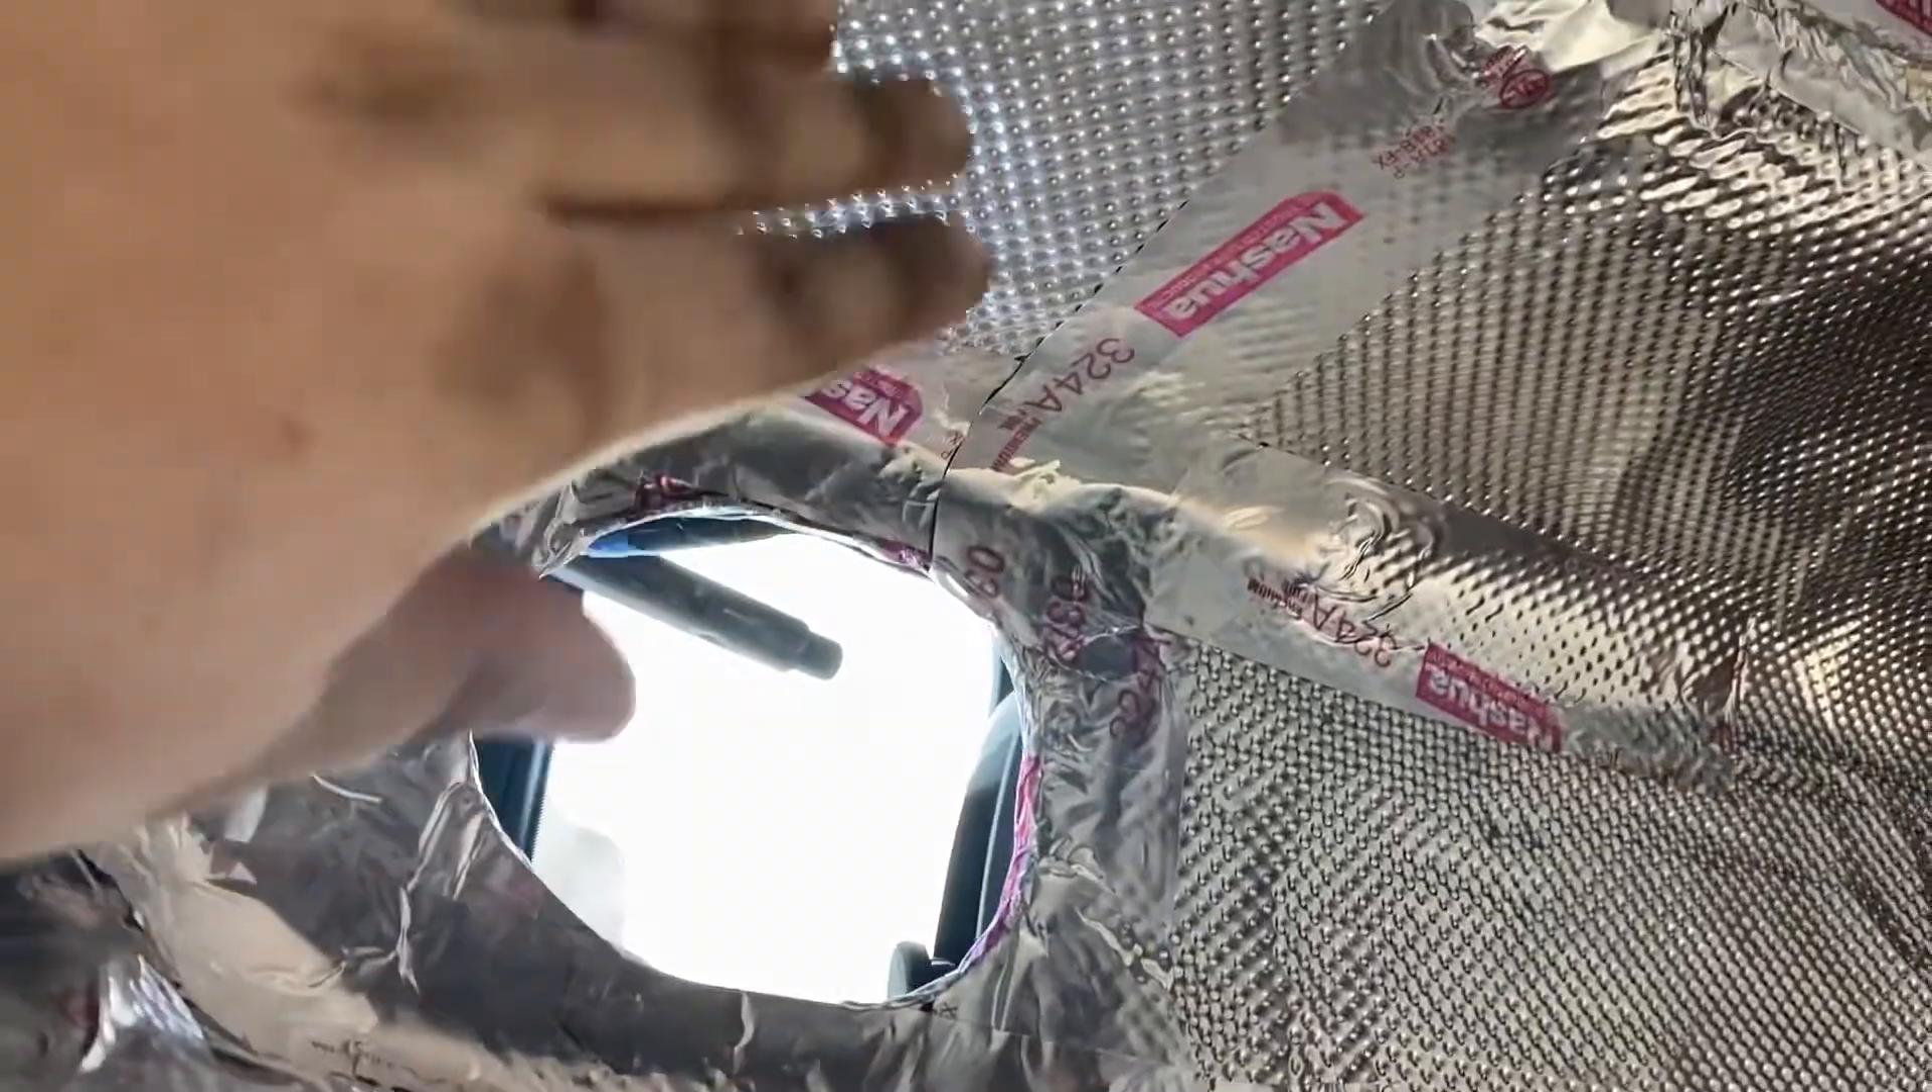So here's all the heat shielding on and, uh, aluminum foil tape.